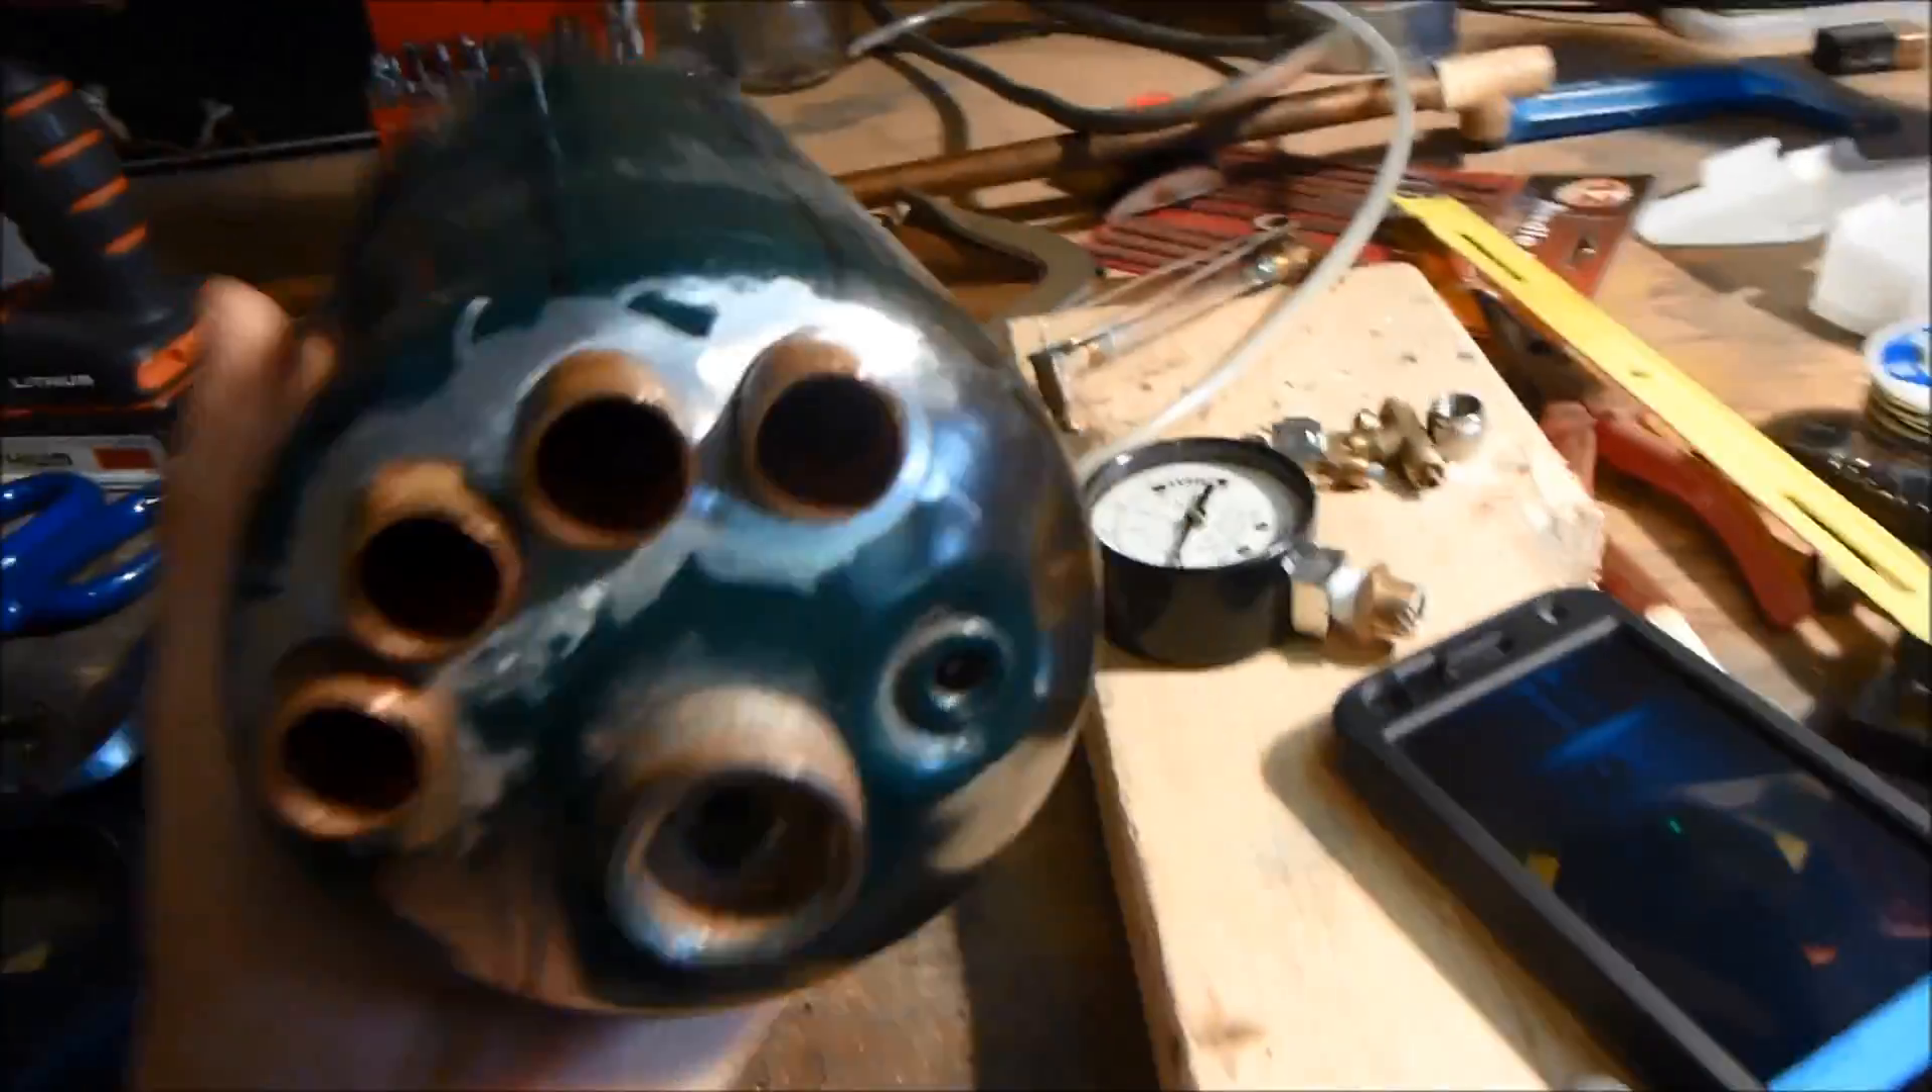I've got all the boiler tubes in.